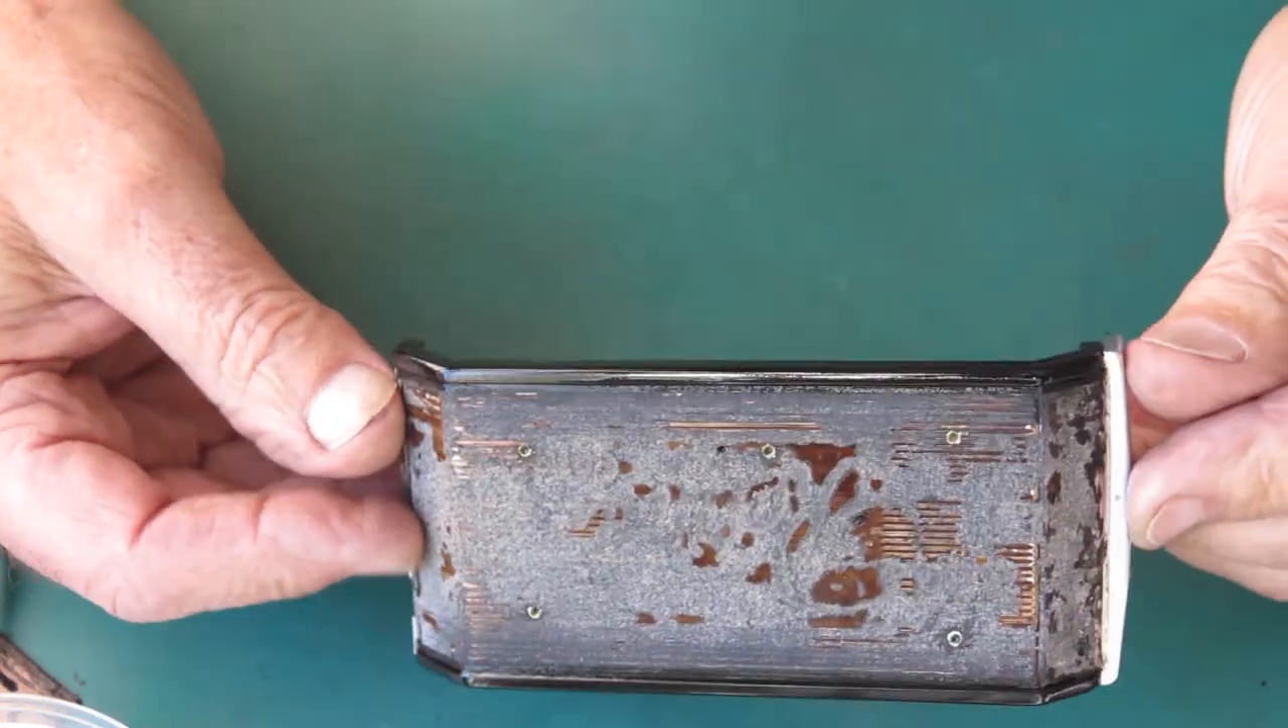So all that remains to do is to put the leather back on there.